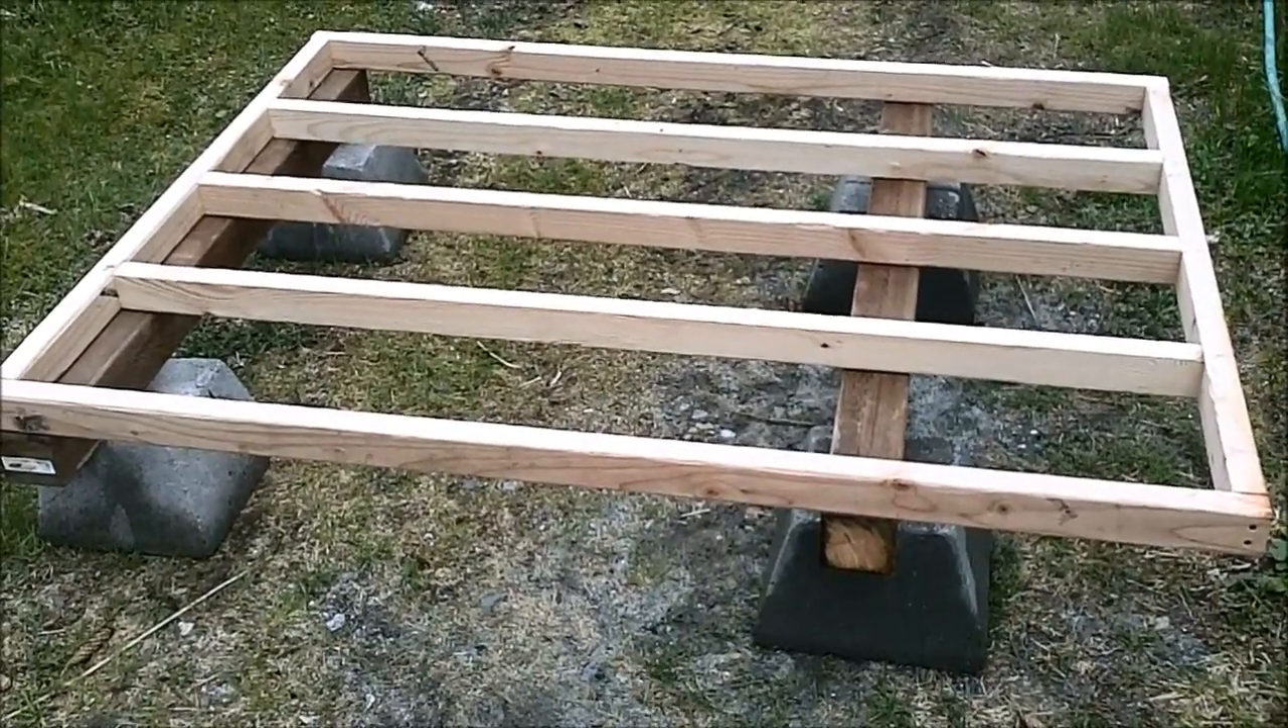So here you can see the floor stringers sitting on top of the four by fours.